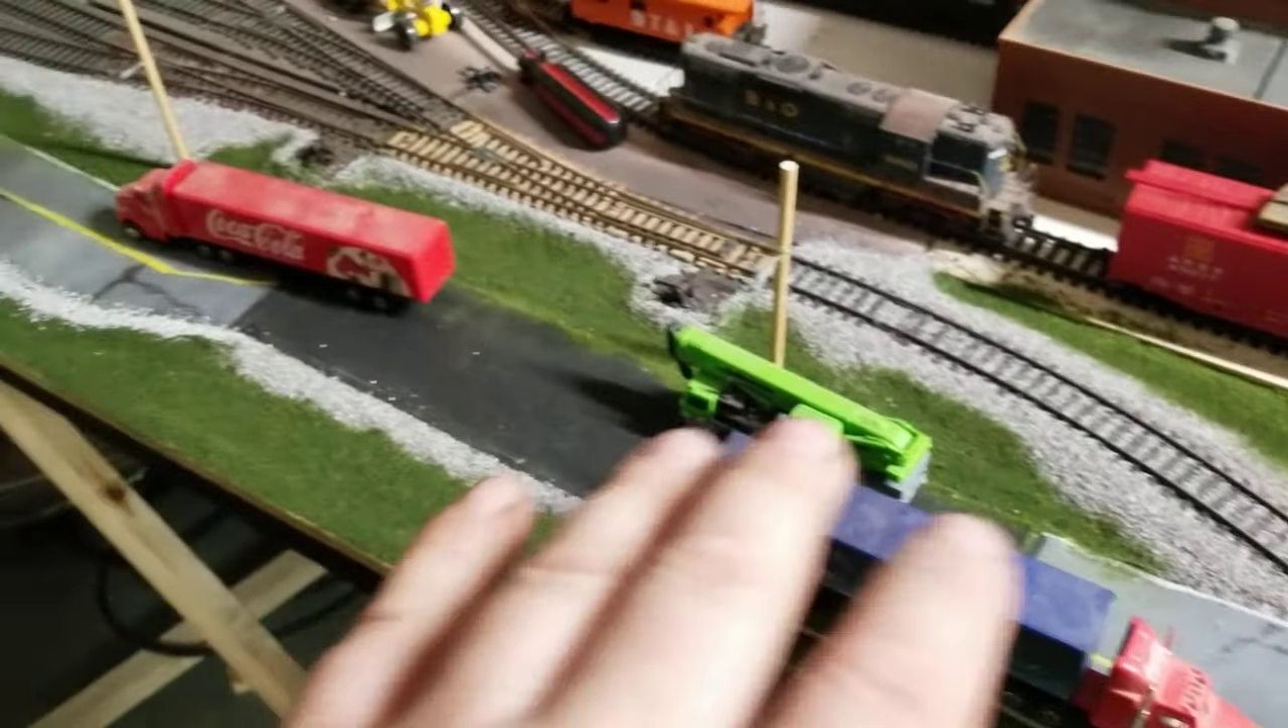I haven't put the telephone wires up yet.